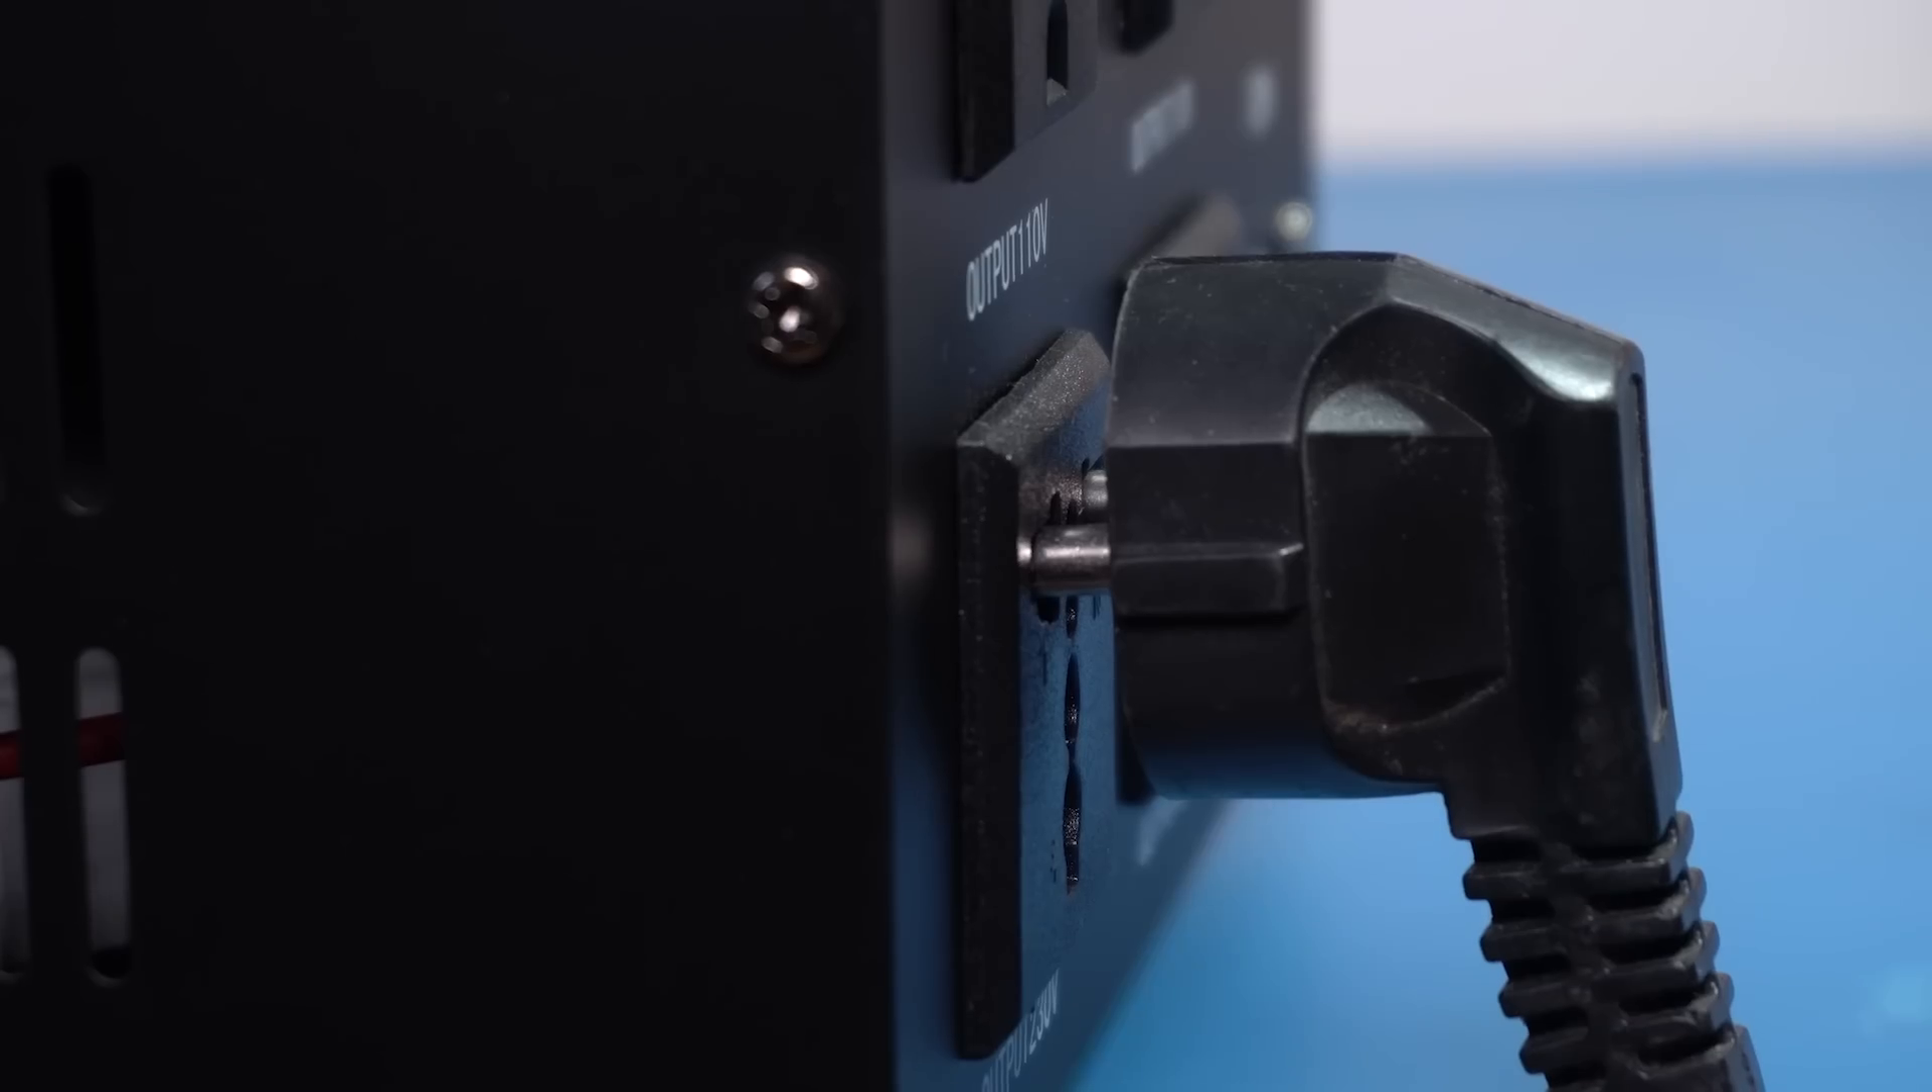To make things worse, because the socket isn't recessed, the plug is just dangling there, so I can pop it out completely or partly very easily.